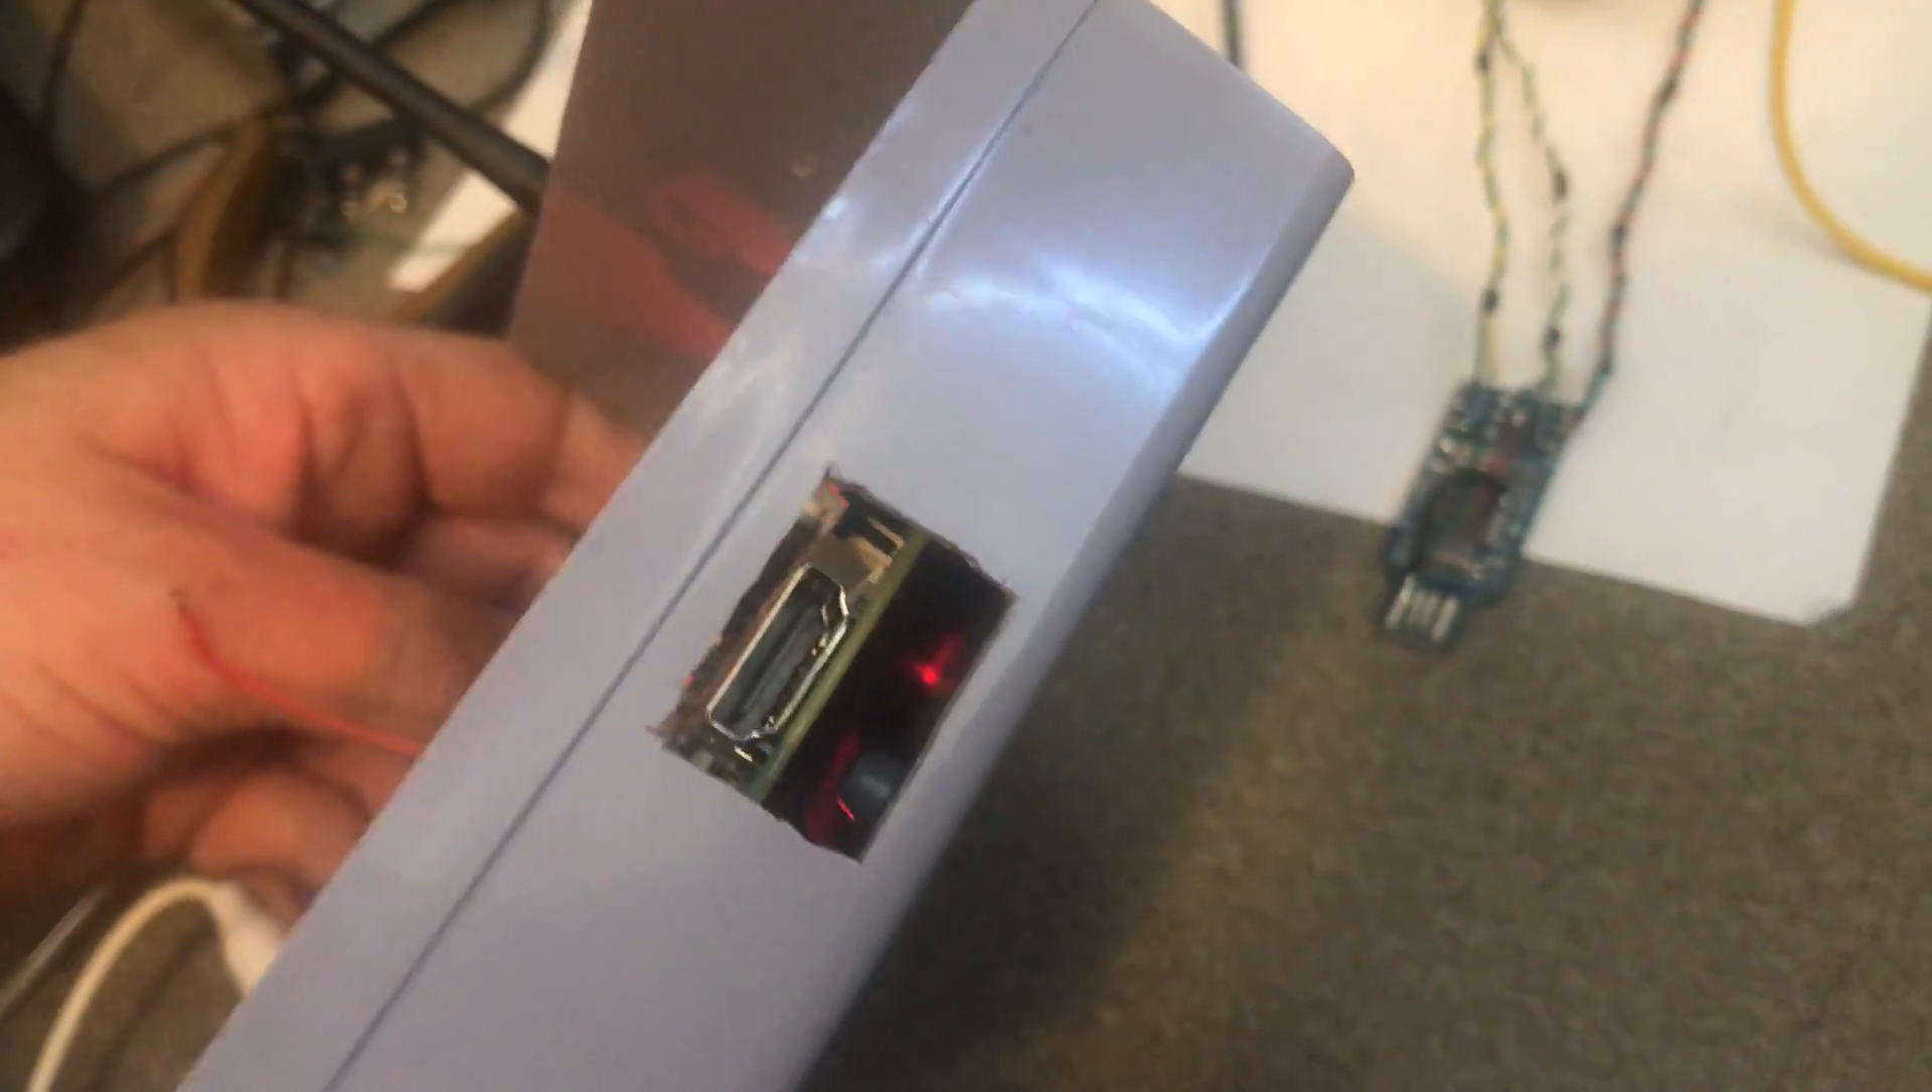So, I've got the HDMI connector. Goes through the side.